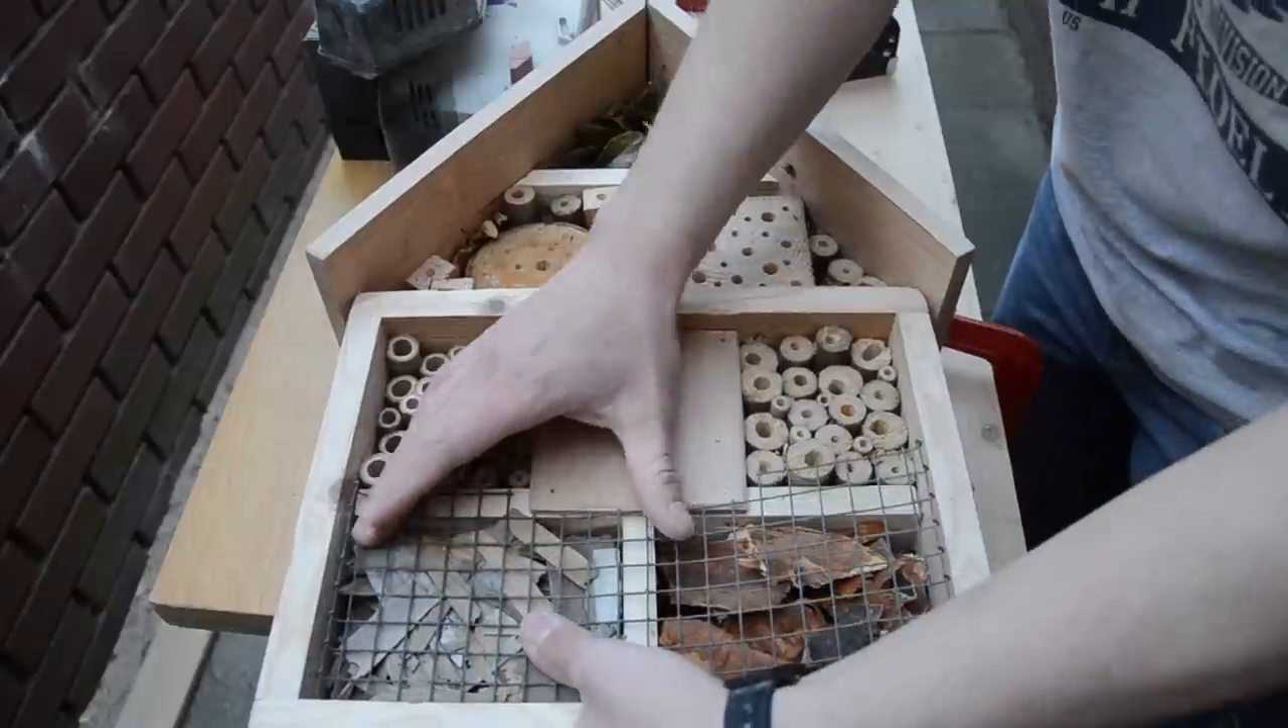Nachdem nun alles im Kasten seinen Platz gefunden hat, muss man nur noch die Baumrinde und die anderen losen Materialien mit Kaninchendraht befestigen.